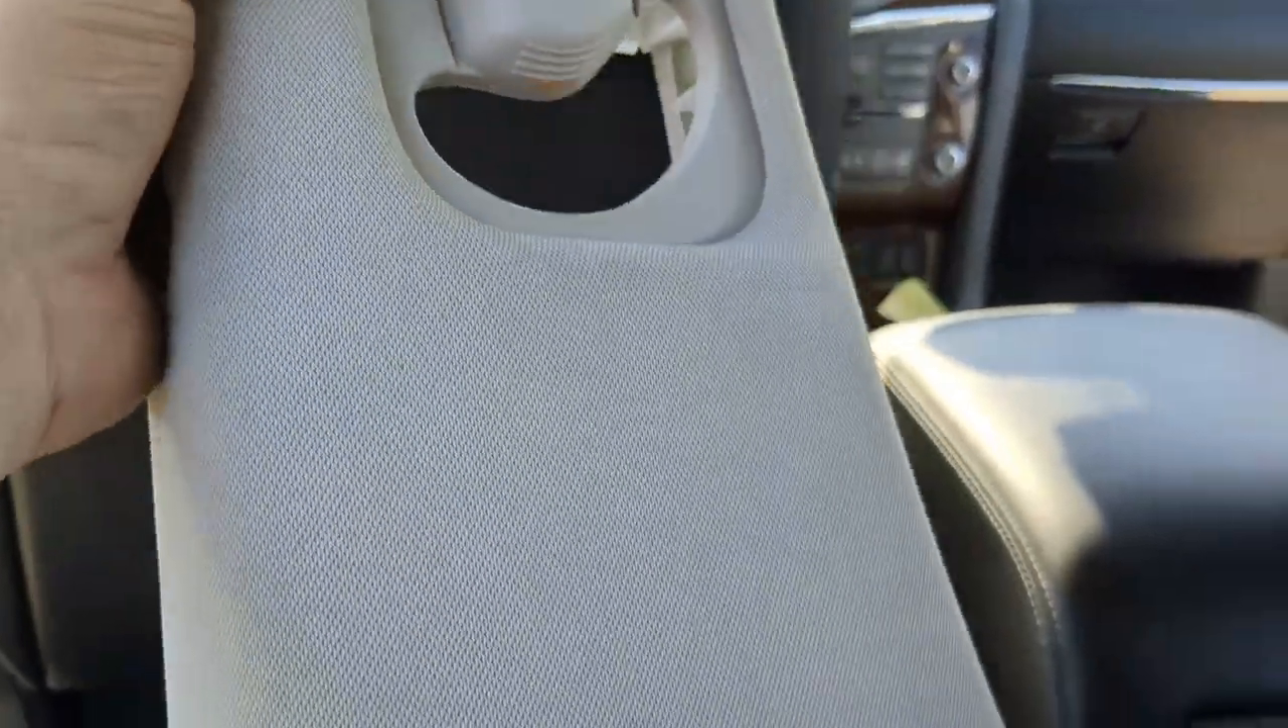And now you have the panel completely removed.